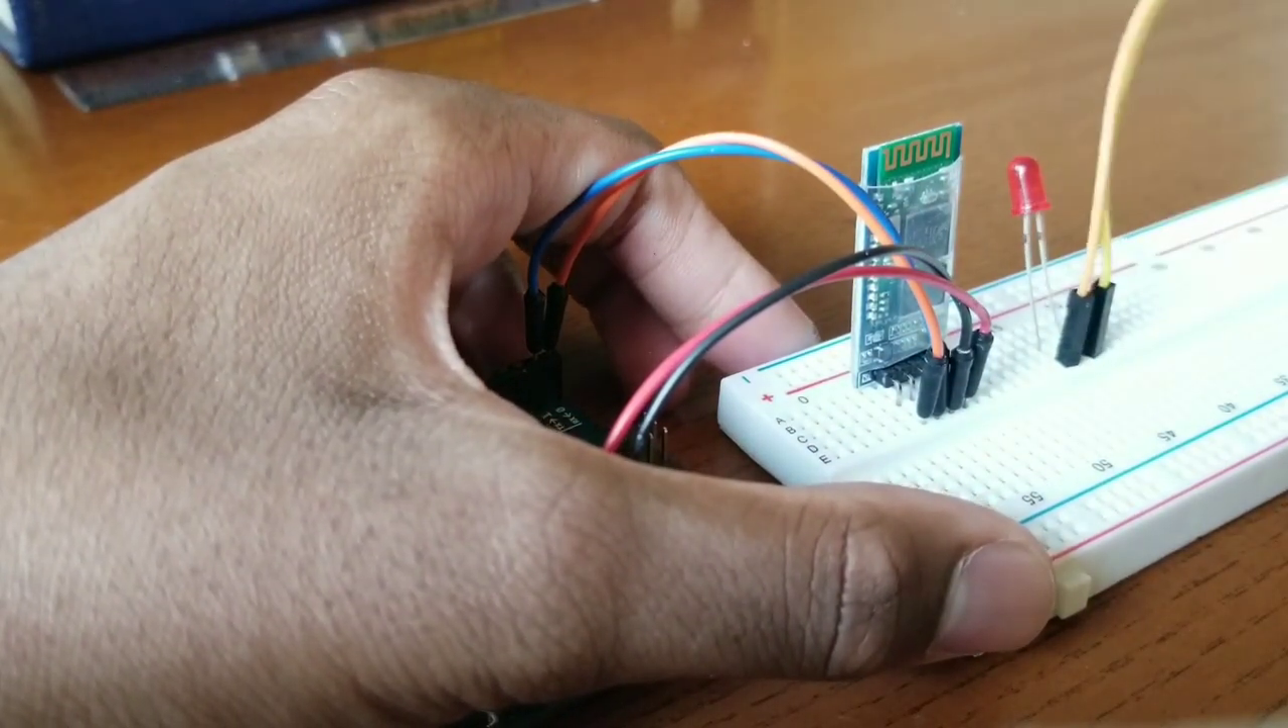After wiring the Bluetooth module, I inserted the LED to the breadboard.